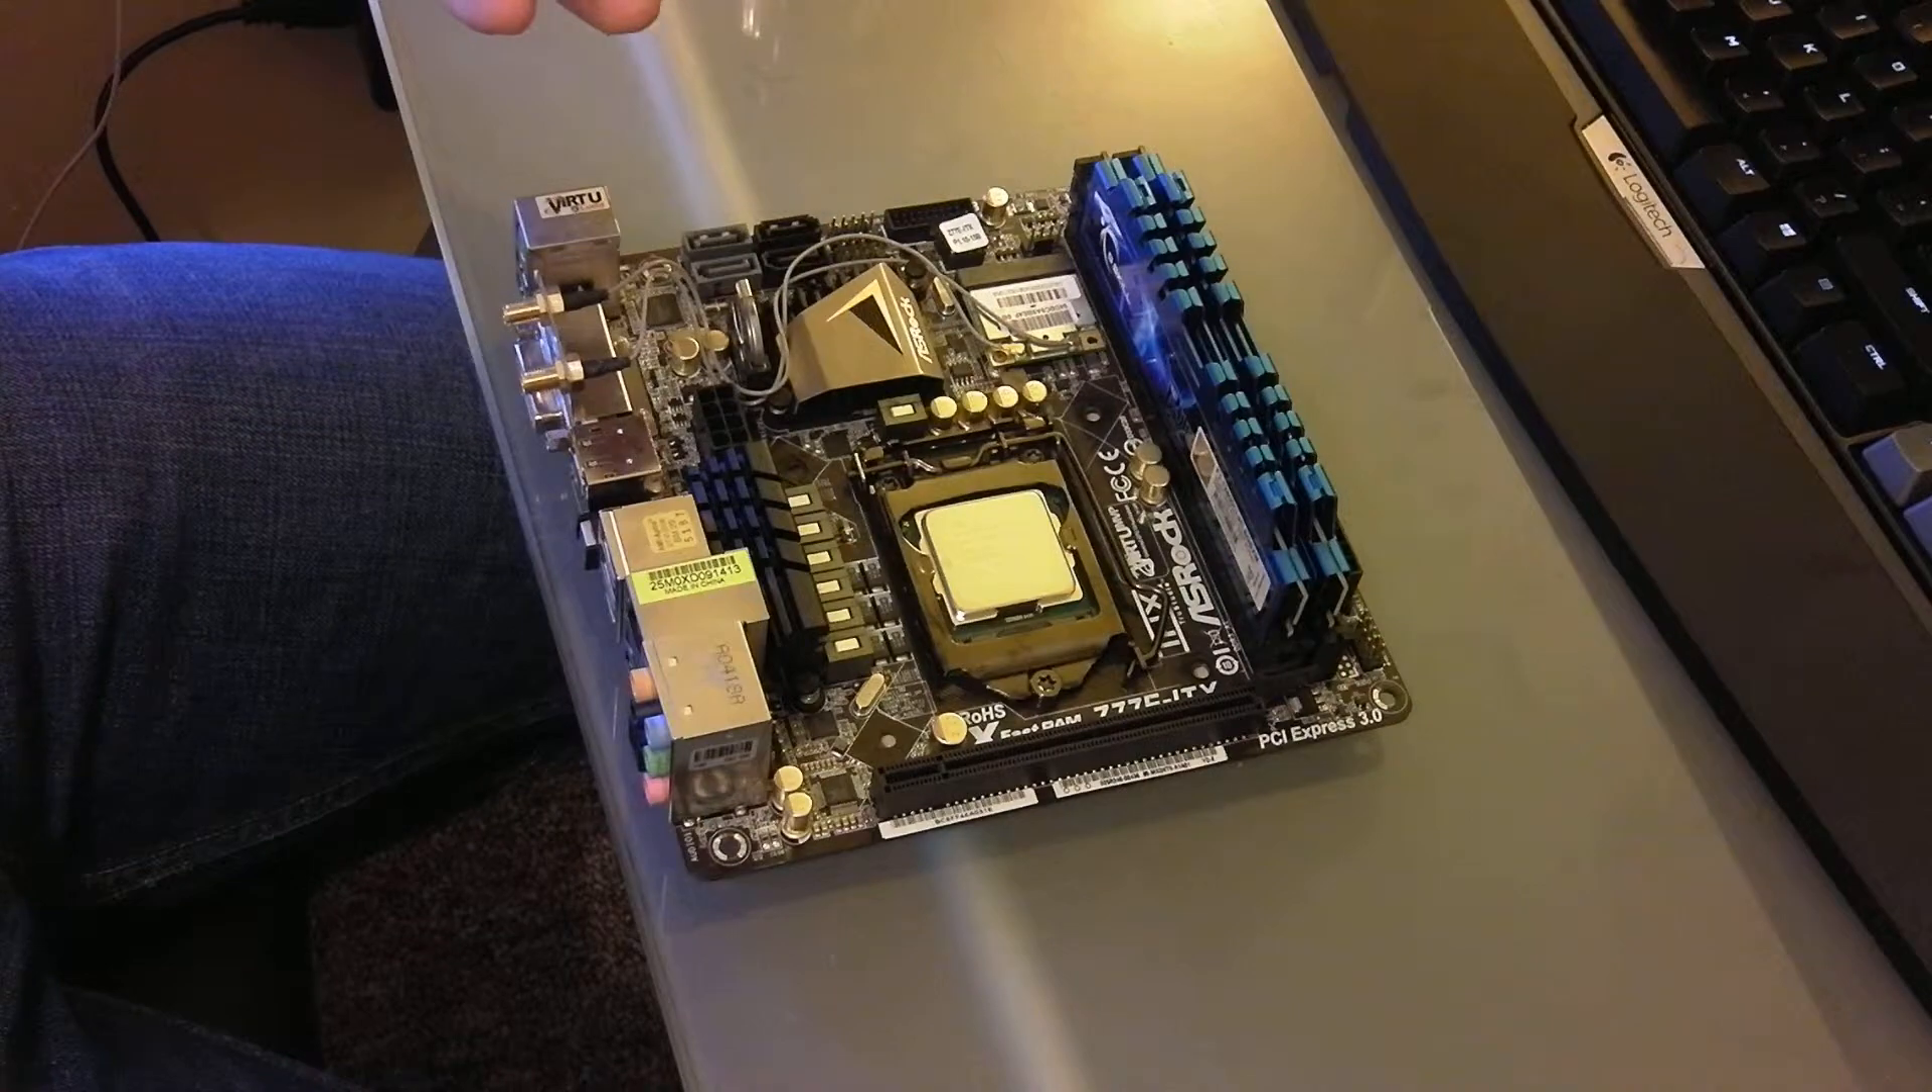So now your CPU has been mounted in the board.